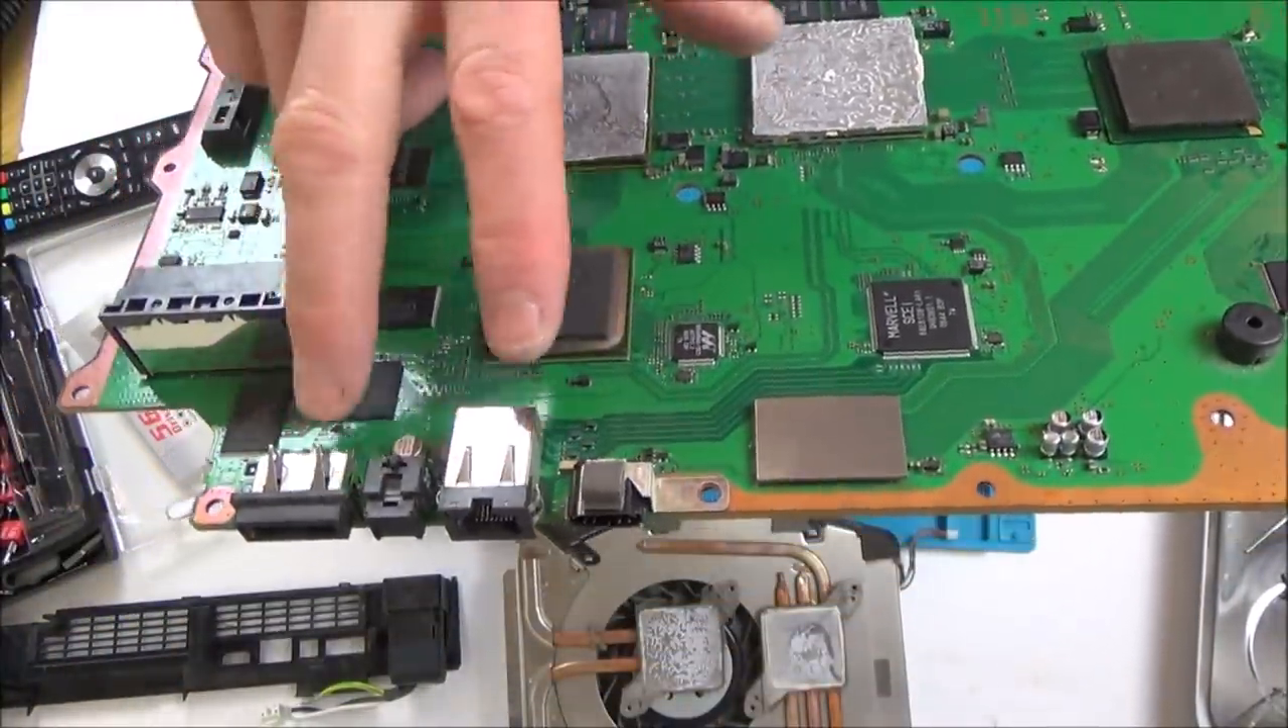Okay so we've got the board out now so we can look at it in closer detail.